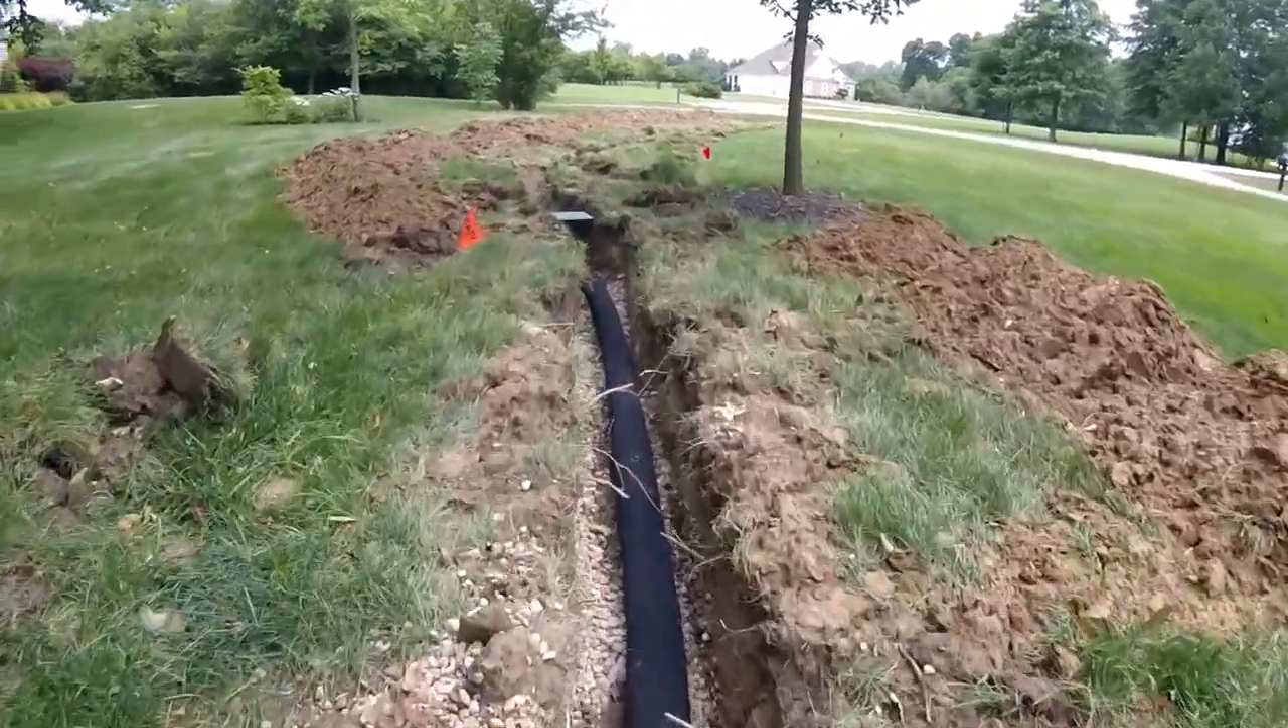So as we follow the pipe down, you'll notice that we've just put the pipe in the hole.